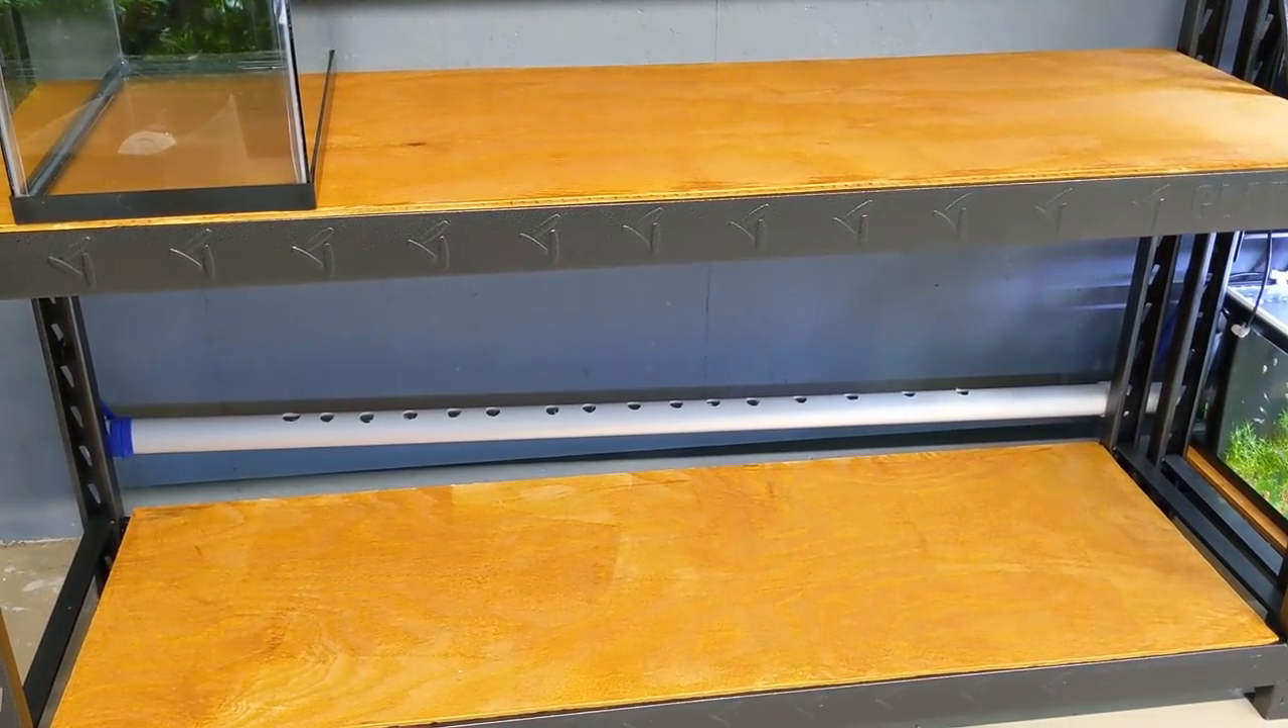I've got the whole overflow drain set up, all the holes drilled so we can start putting in some tanks now.